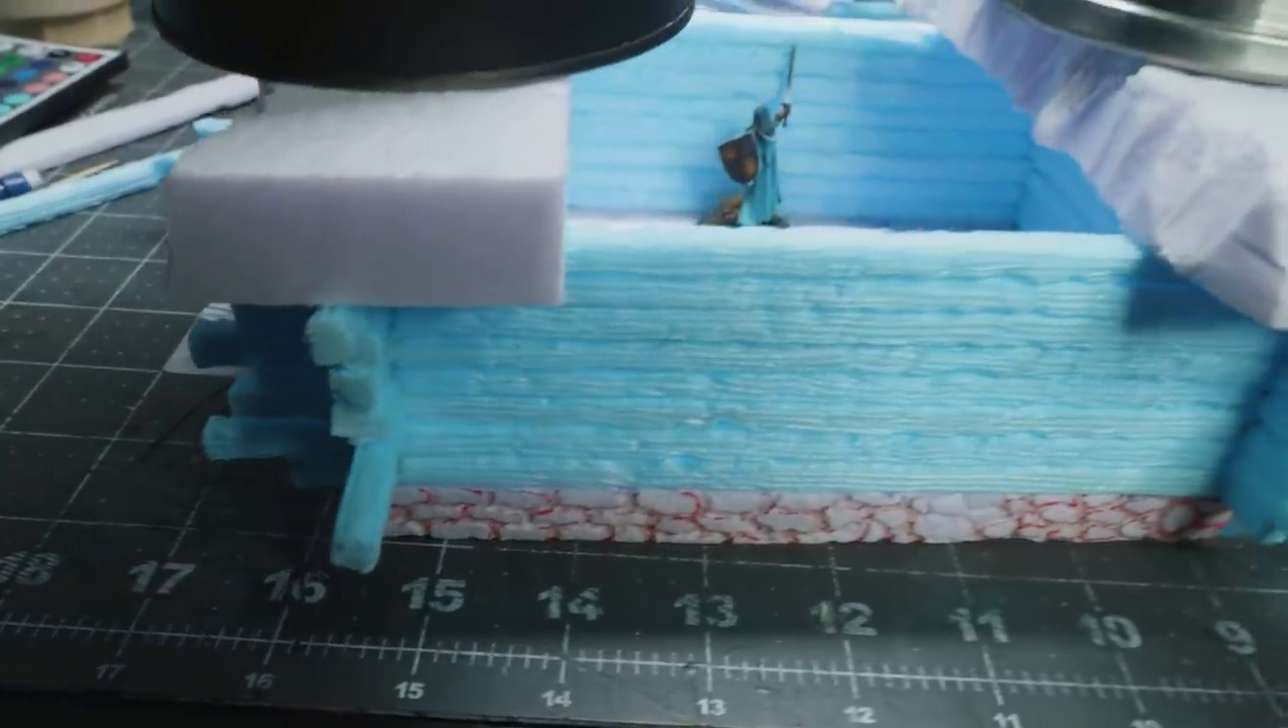So, with the first layer done, I quickly started on the second layer, third layer, fourth layer, up until, I think it was, eight layers of logs to define the walls.